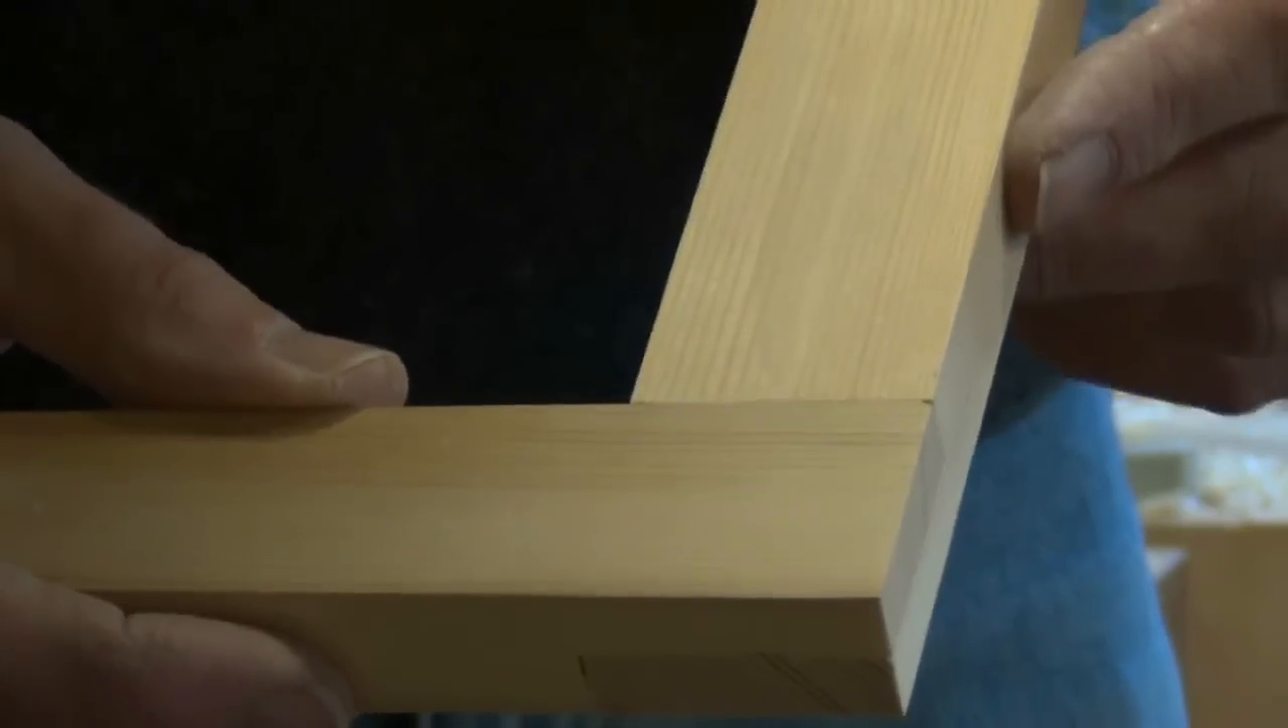And the result is a lovely joint nice tight joint lines and nice and flush.